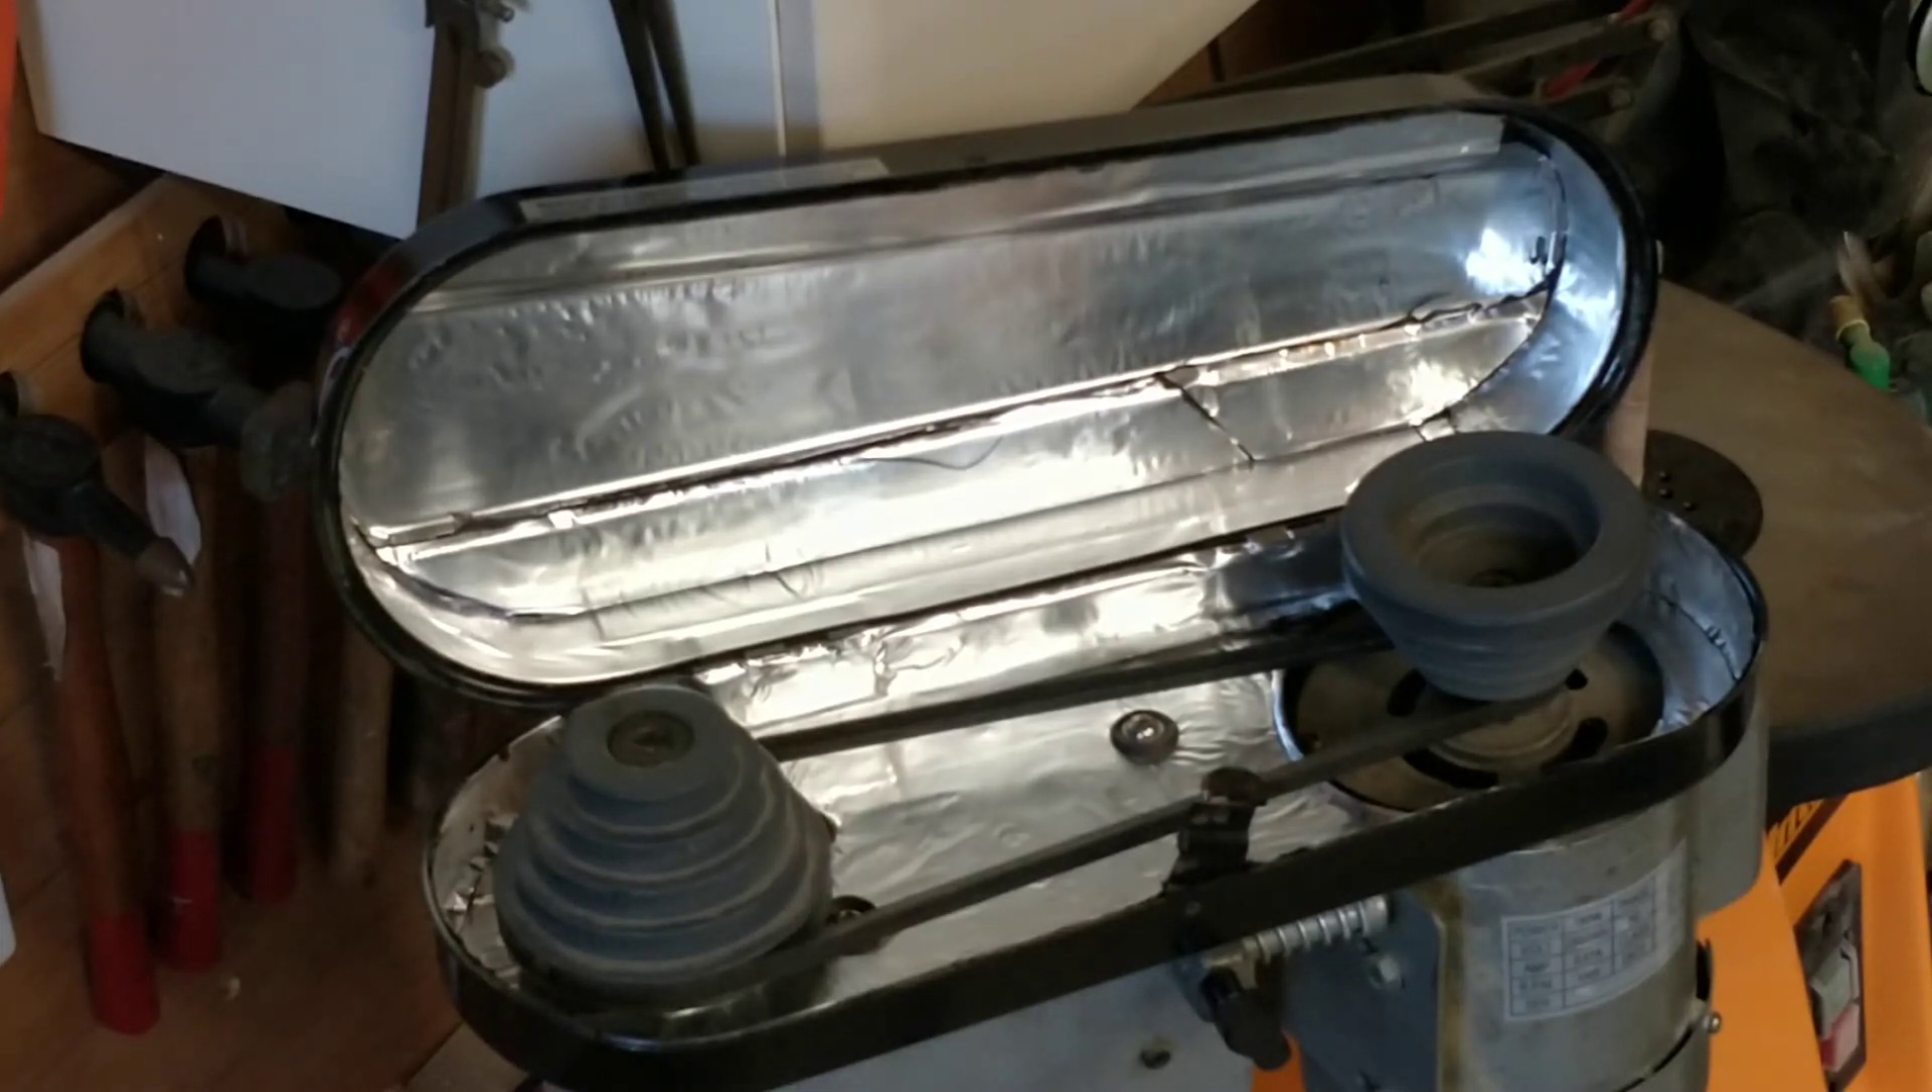Everything in the pulley cover is all now insulated and I've put the belt back on at the same speed which is the slow speed as it was before.